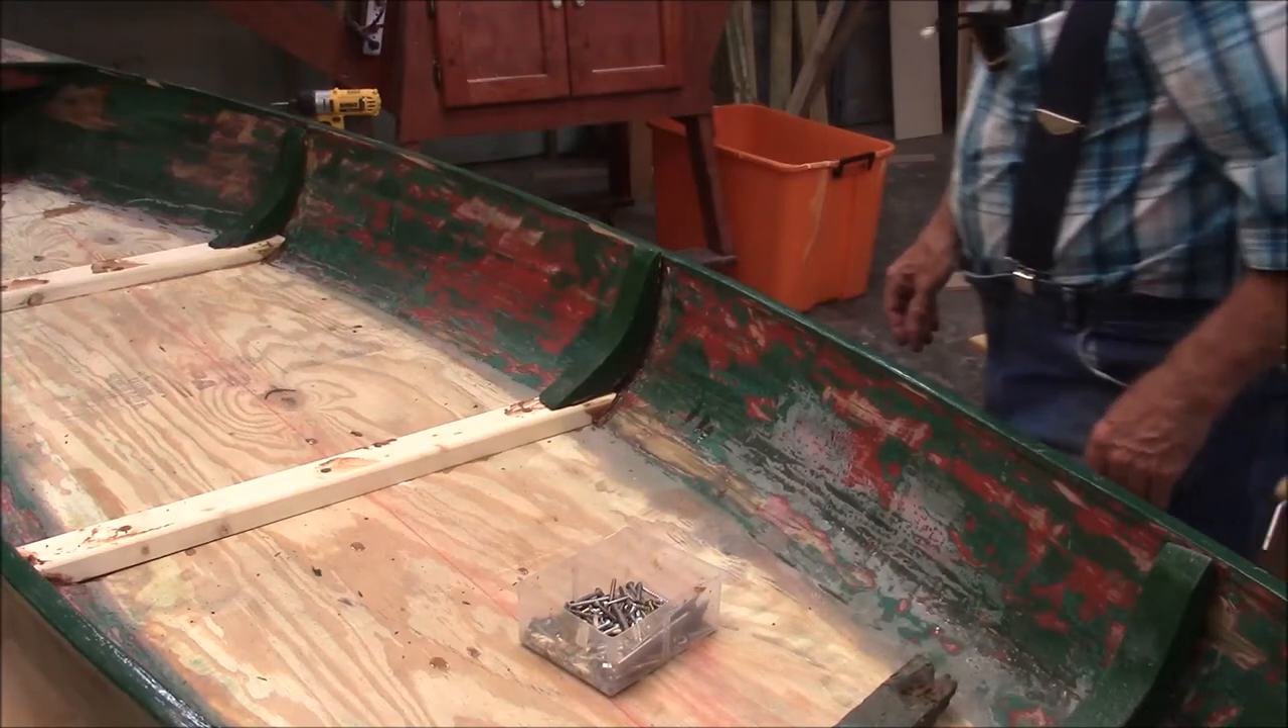Yeah i got the horizontal braces uh put in place and patched up some nail holes and stuff.